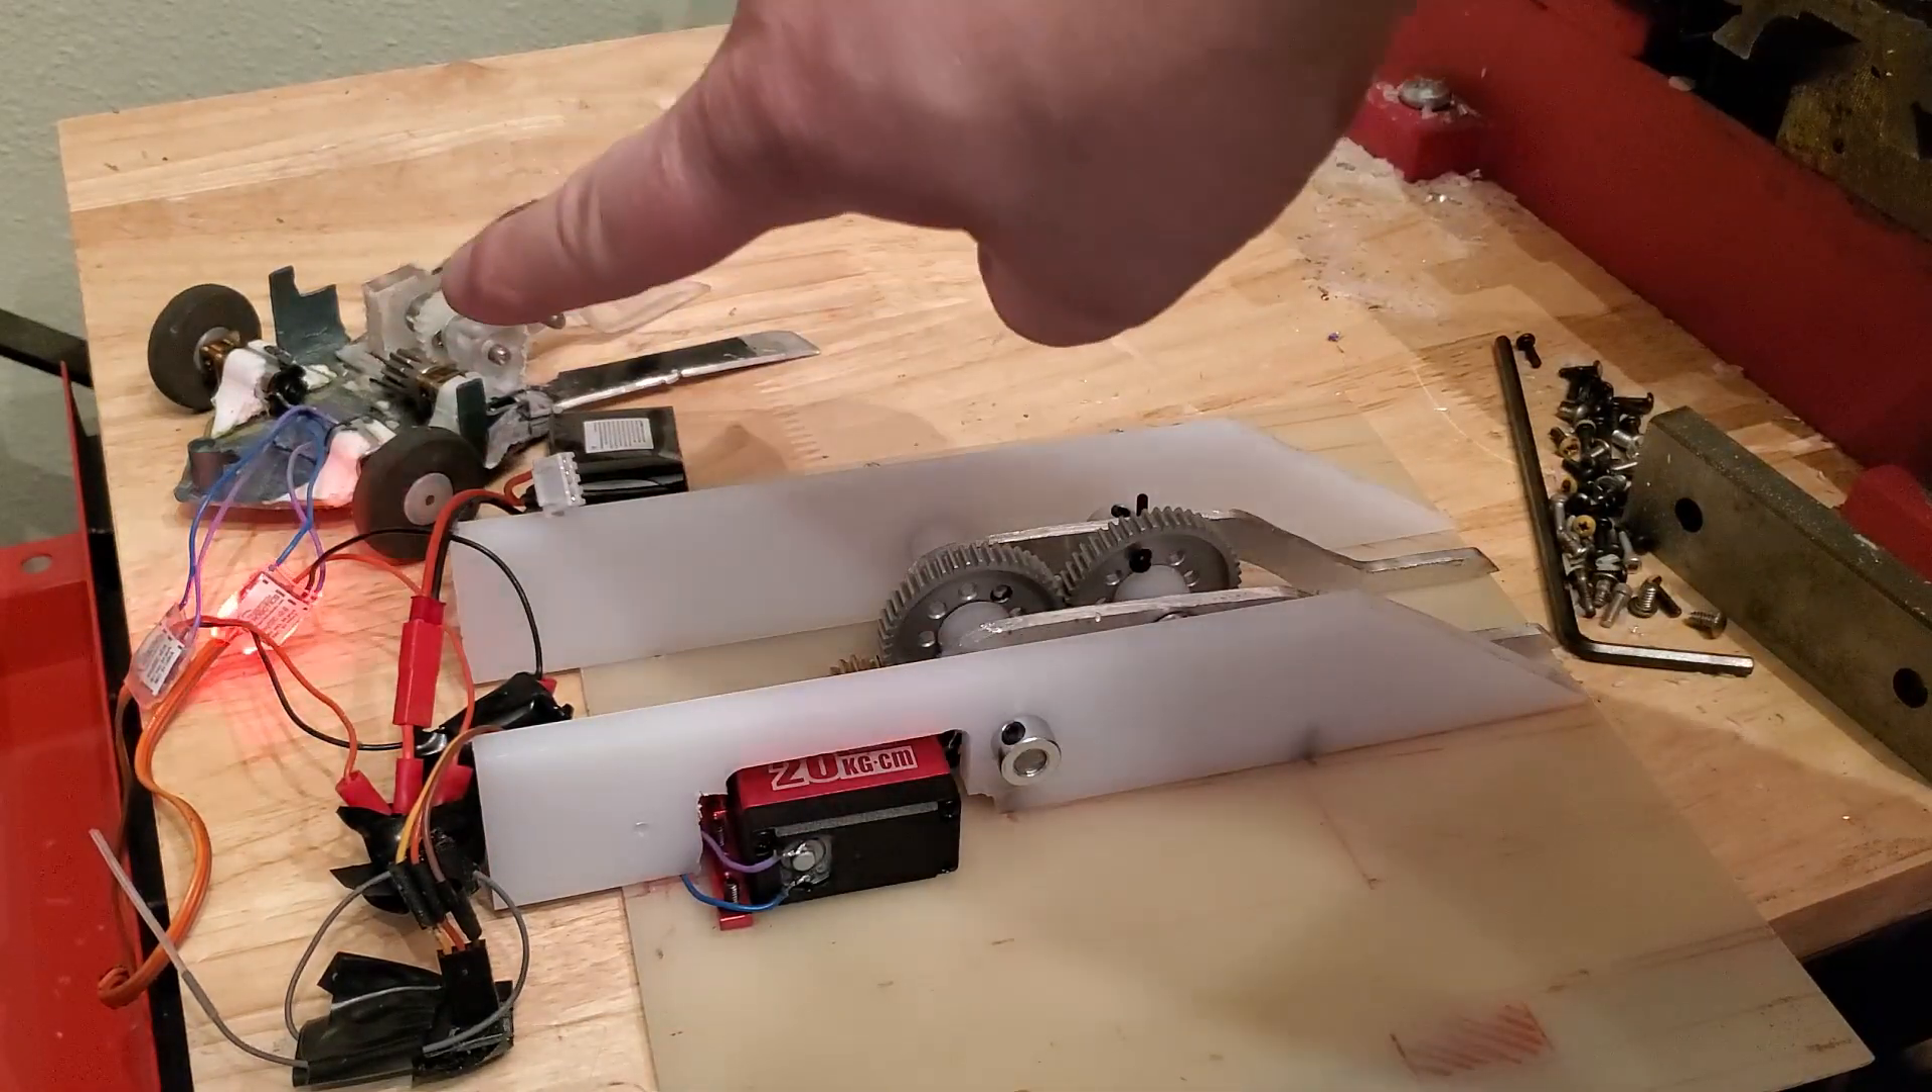I mean, the gears and the lifting arm is all together. I don't have the claw yet, and I don't have the real electronics.